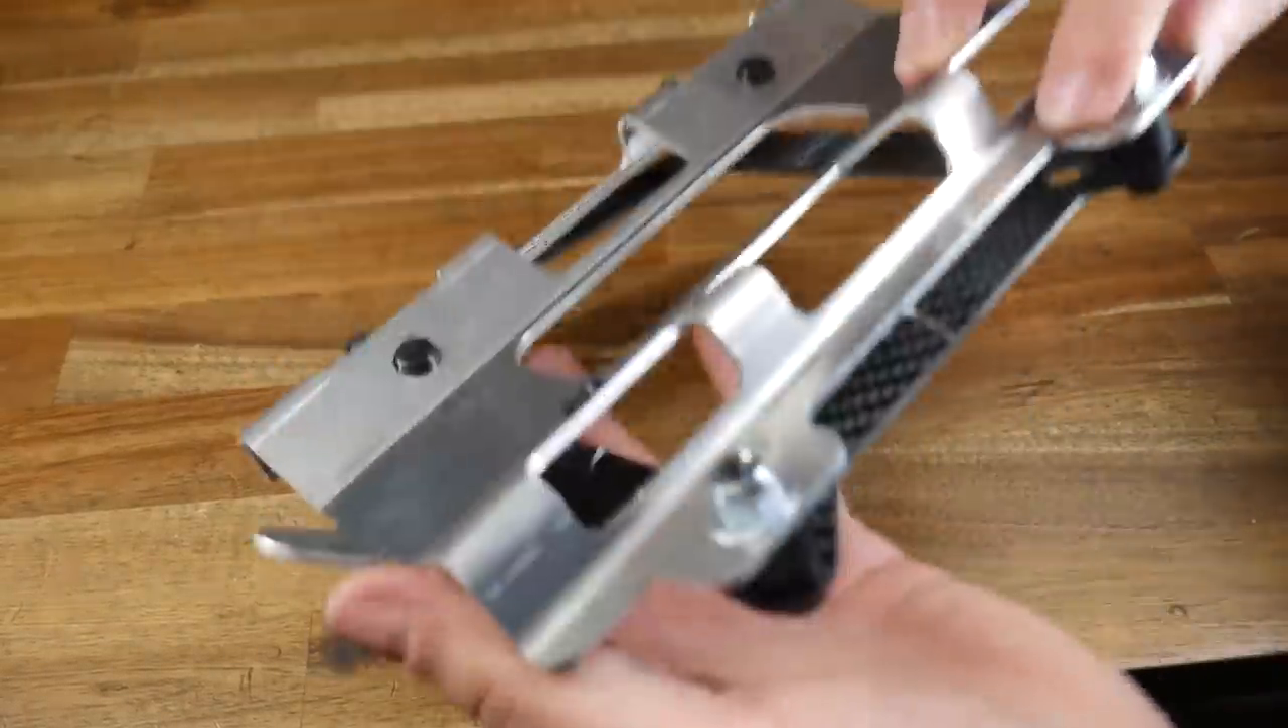Here is the sub -assembly with the new bracket bolted to the carbon fiber plate, ready to go.